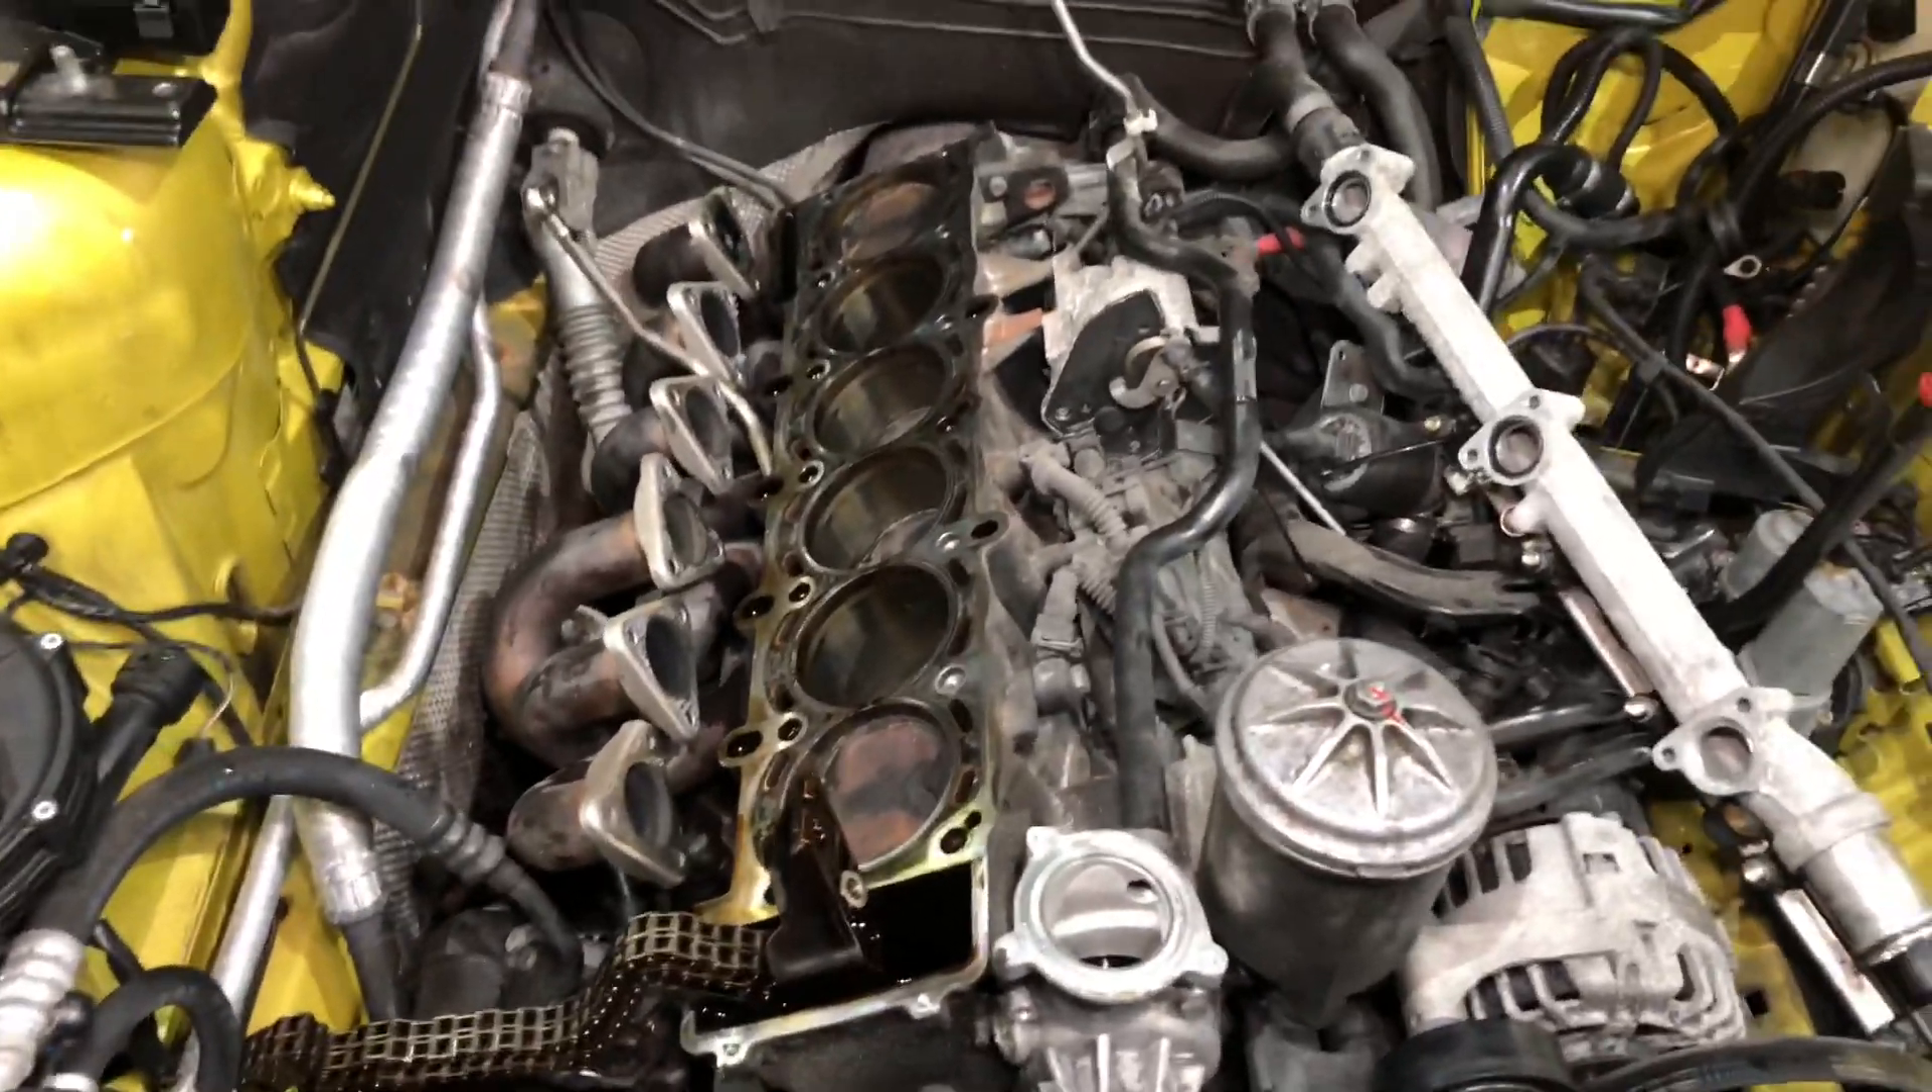Cylinder head has now been removed which was a straightforward process once the head bolts have been undone in their correct position.